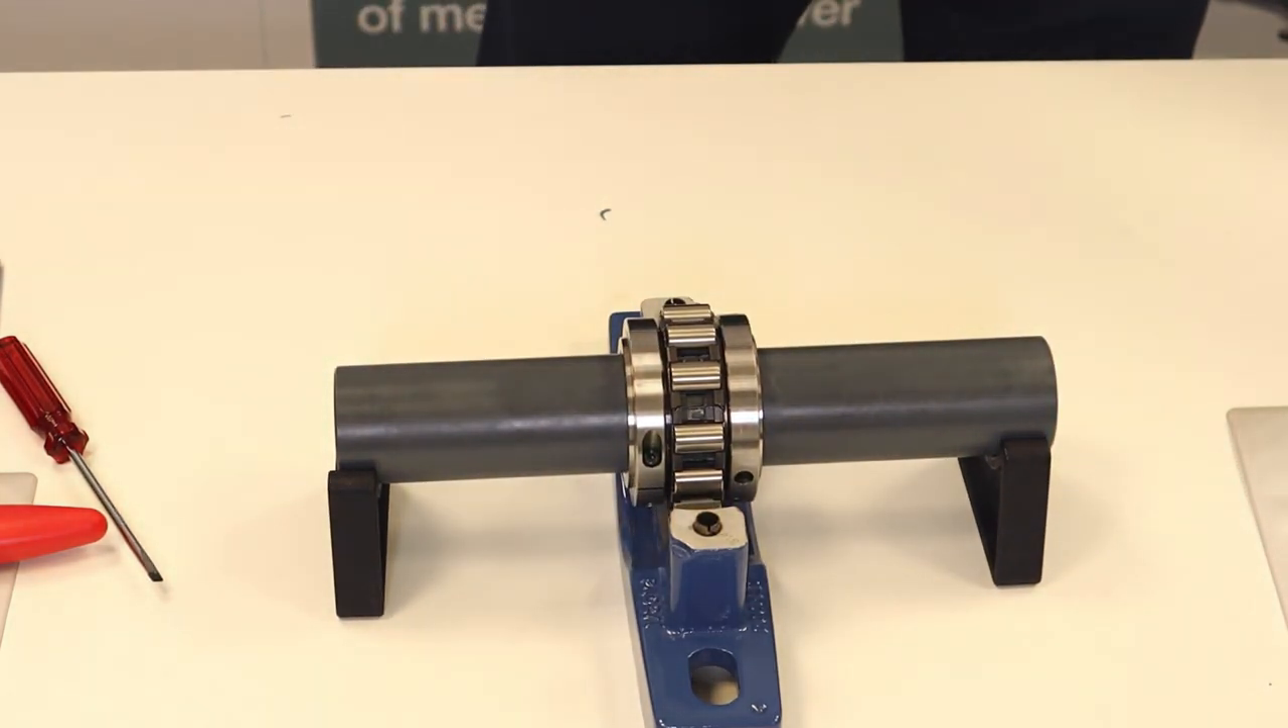Okay so that's our bearing fitted to the shaft.